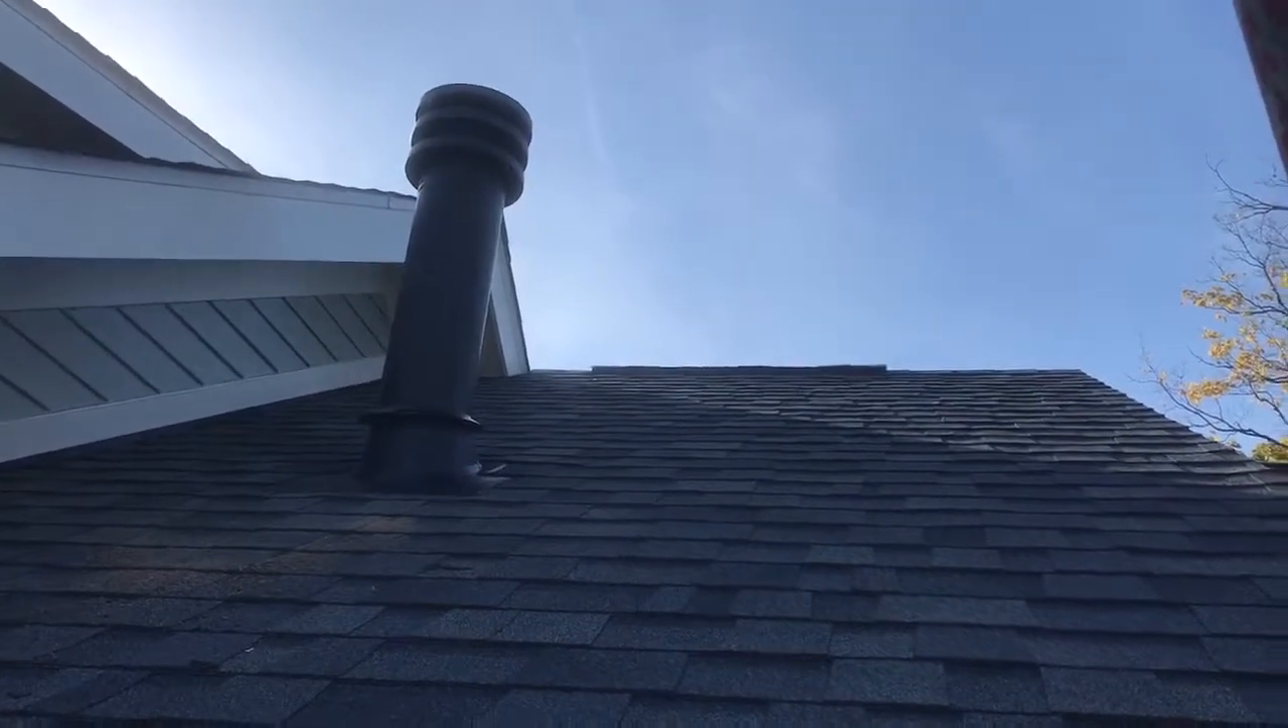I just wanted to show you the final product of the vent. None of that was there before. It was just a flat shingled roof.